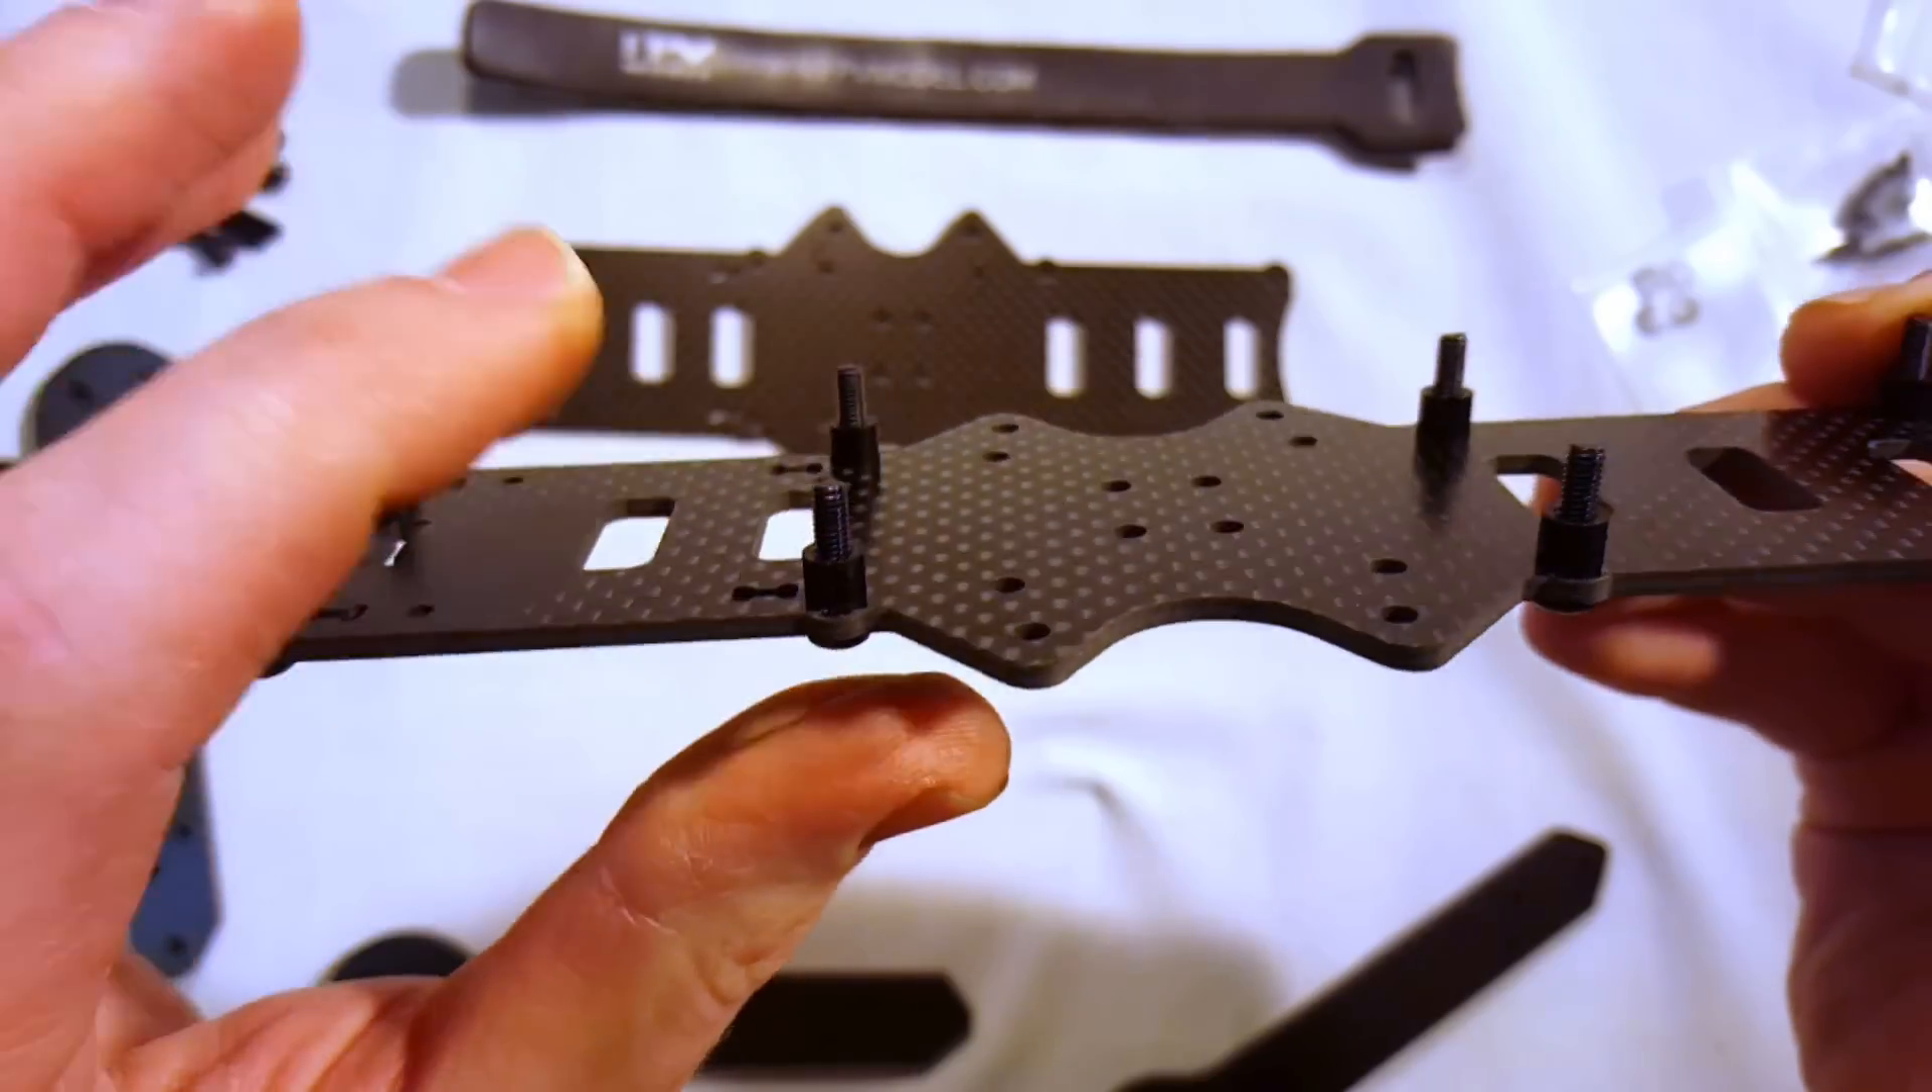Okay so i've gotten all of my standoffs put on my four millimeter standoffs.